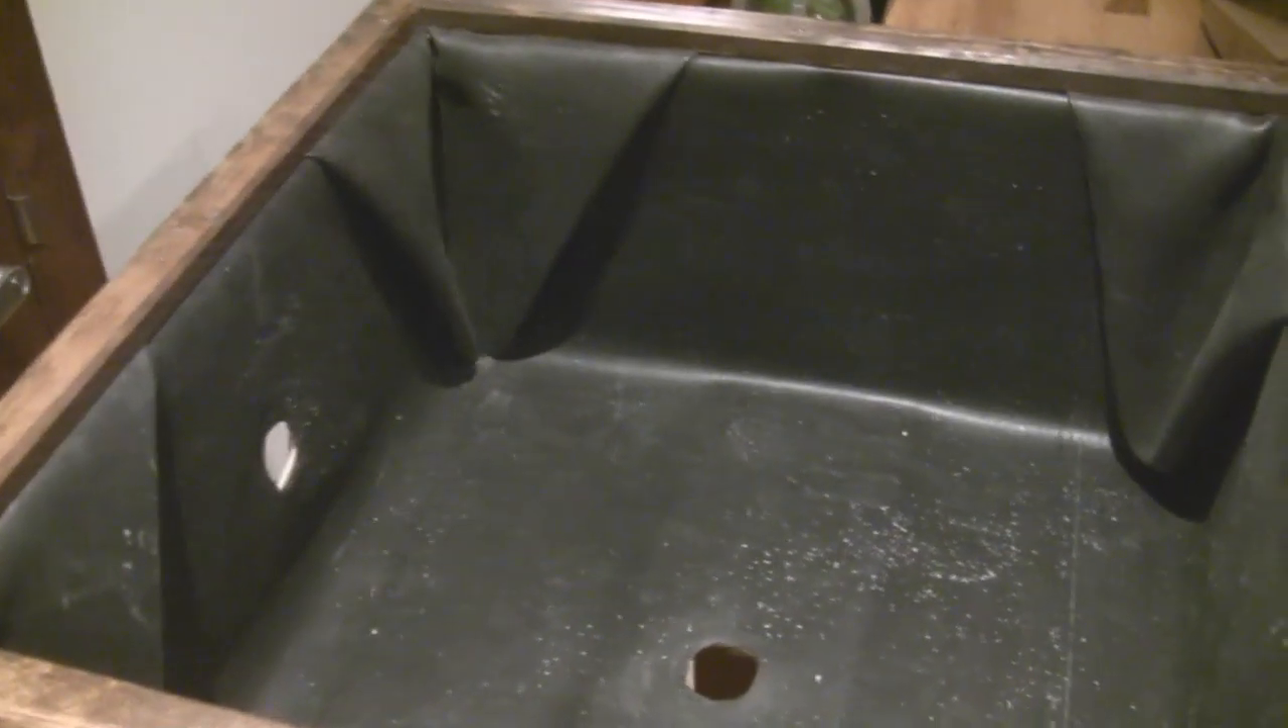As you can see the rubber liner is on the inside.